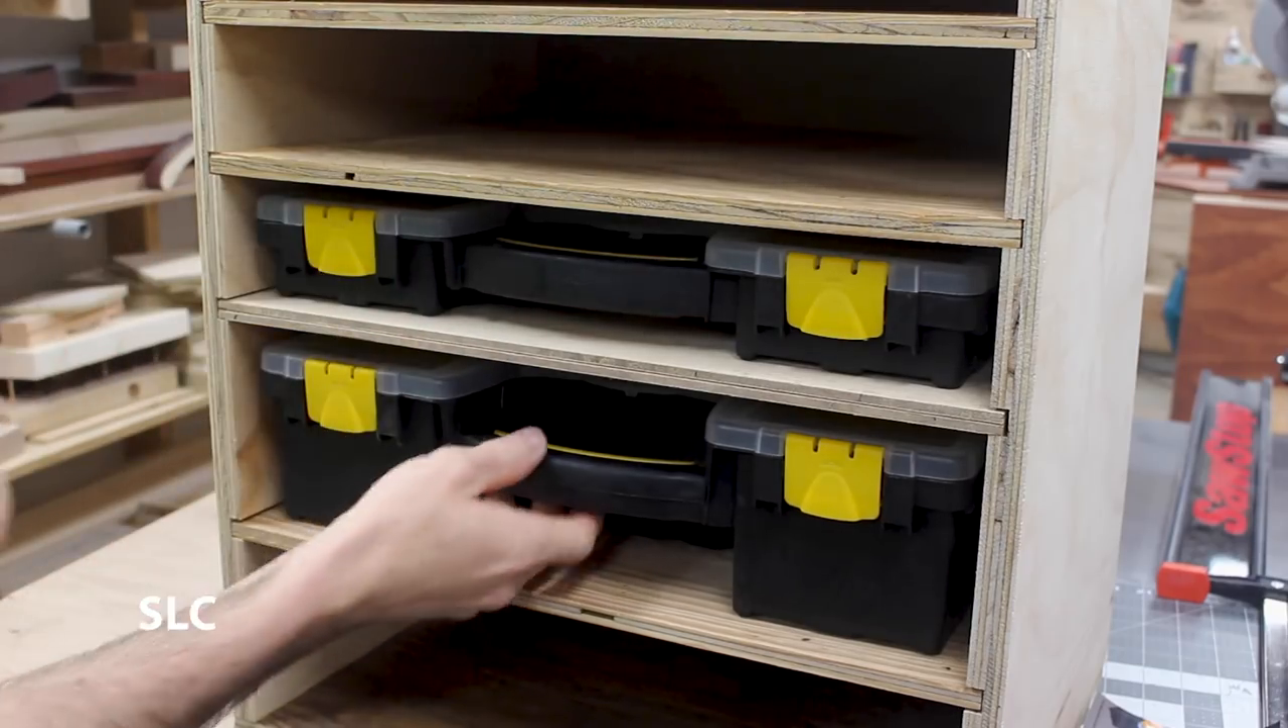Now I've added a couple of the cases in each slot so that you get an idea of how easy and hard it is to get them out.